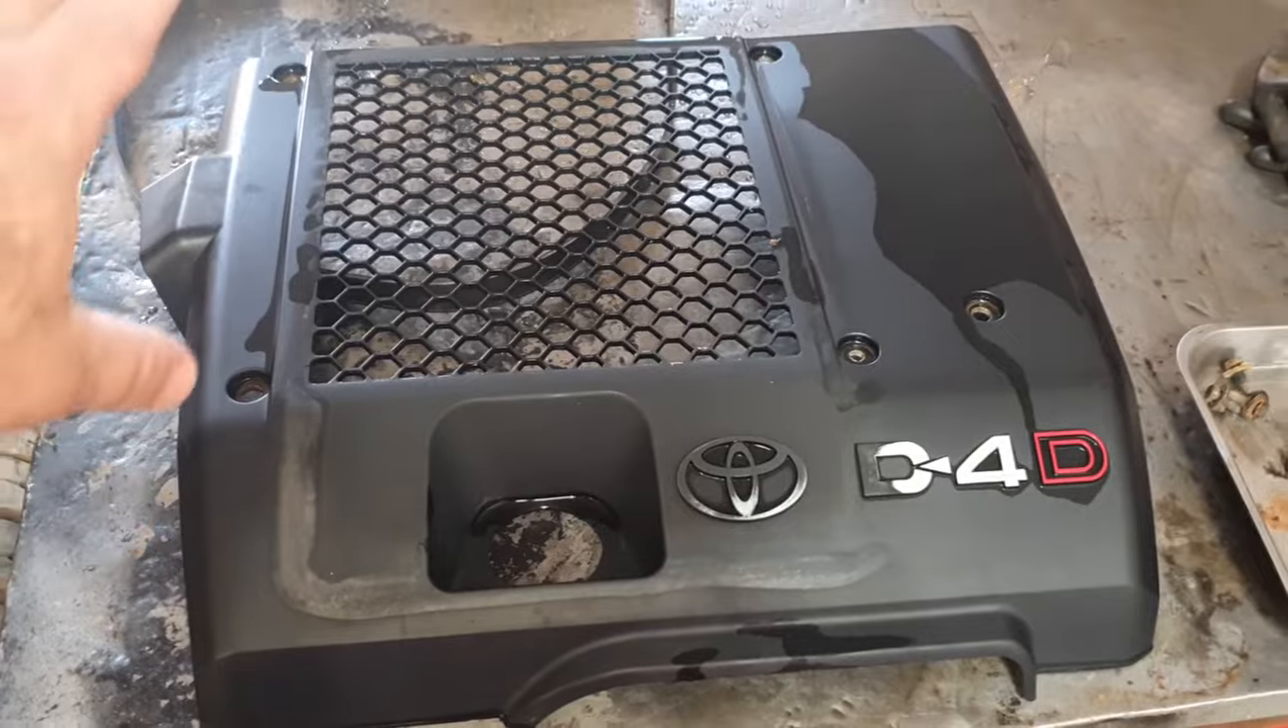Tampa lavada. Esperando o momento de ser instalada novamente na camionete.